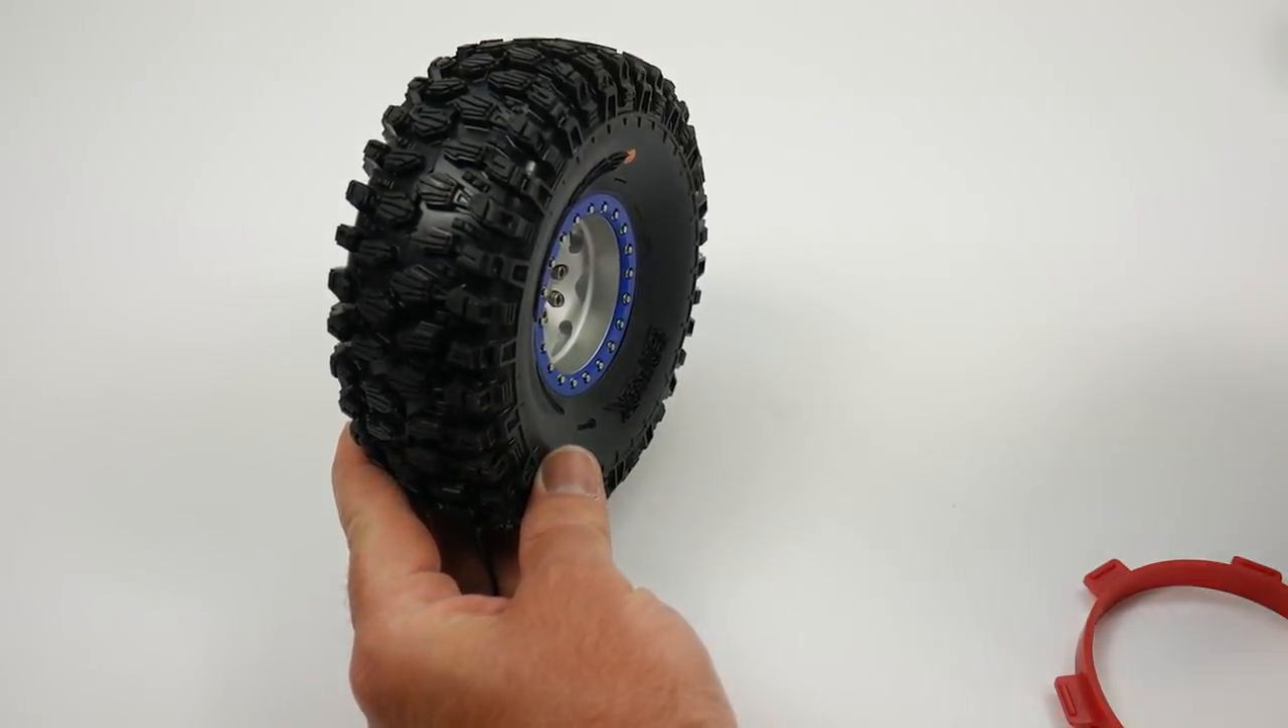As you can see here, the ProLine tire is just perfect to these wheels, and it just makes for a very good mate when mounting these things up.